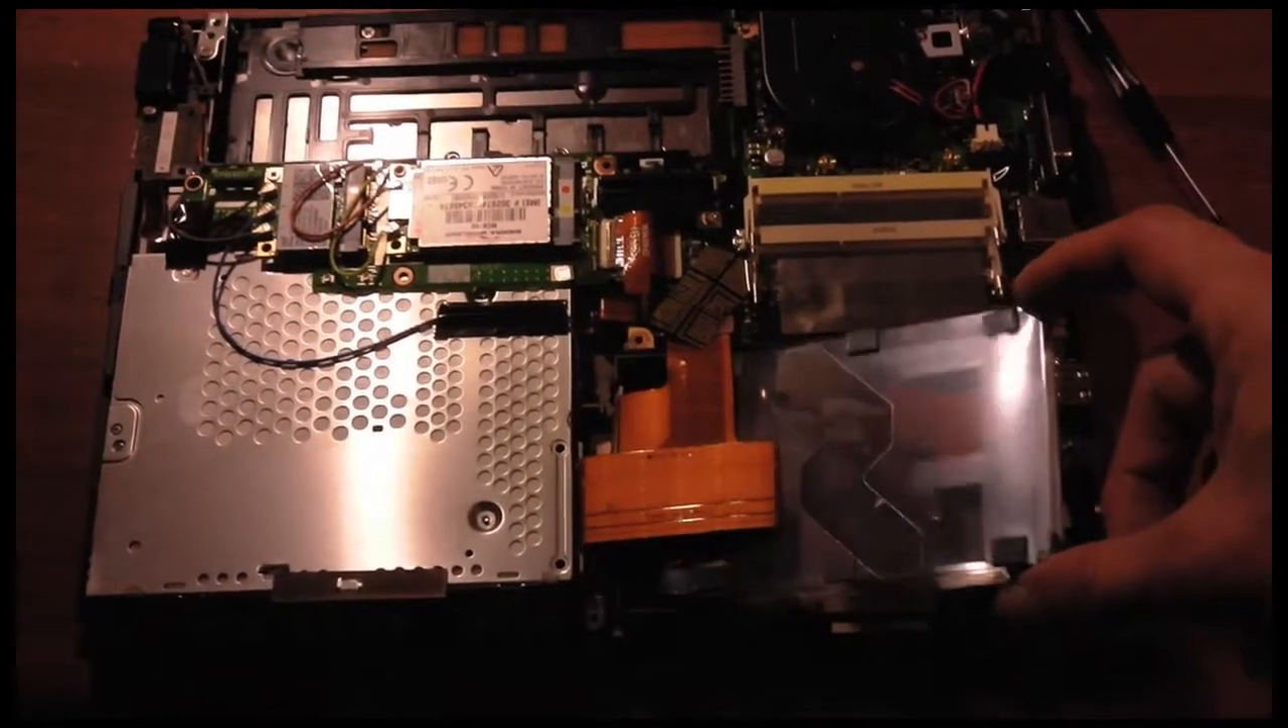And now with the back cover removed the system internal parts are exposed.